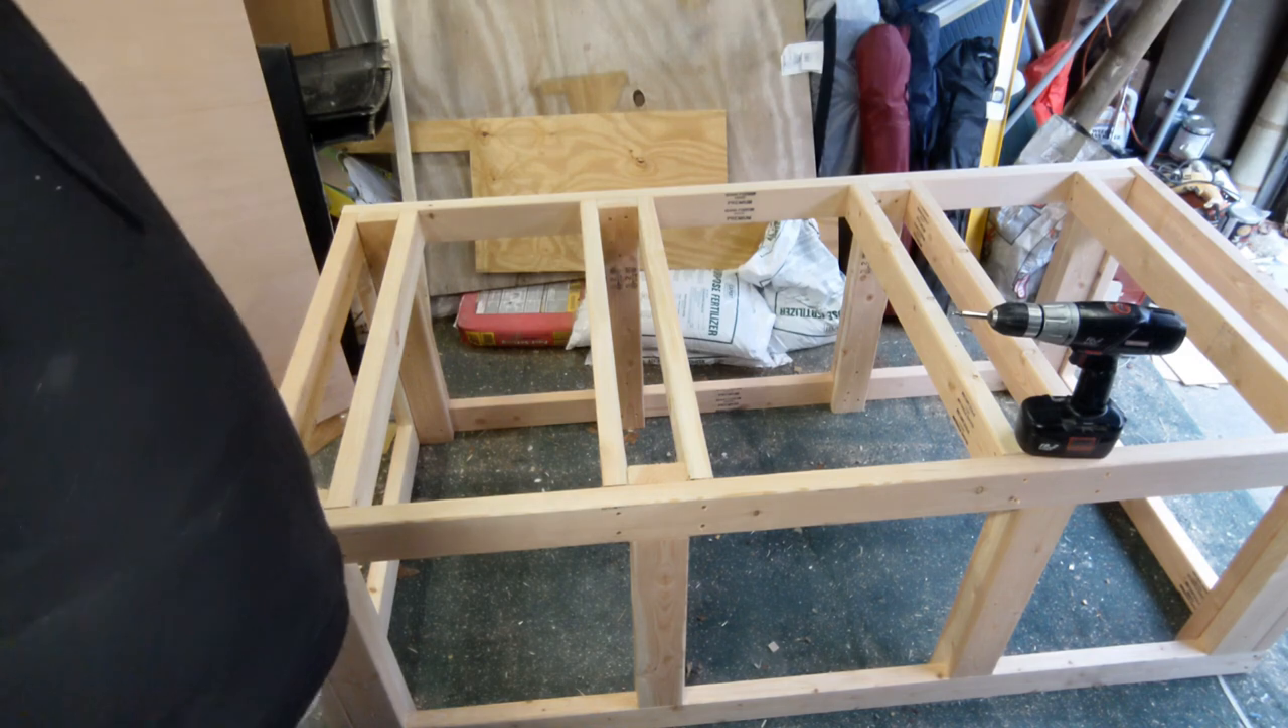So, as you can see, the cross braces are installed. The stand is pretty much done.